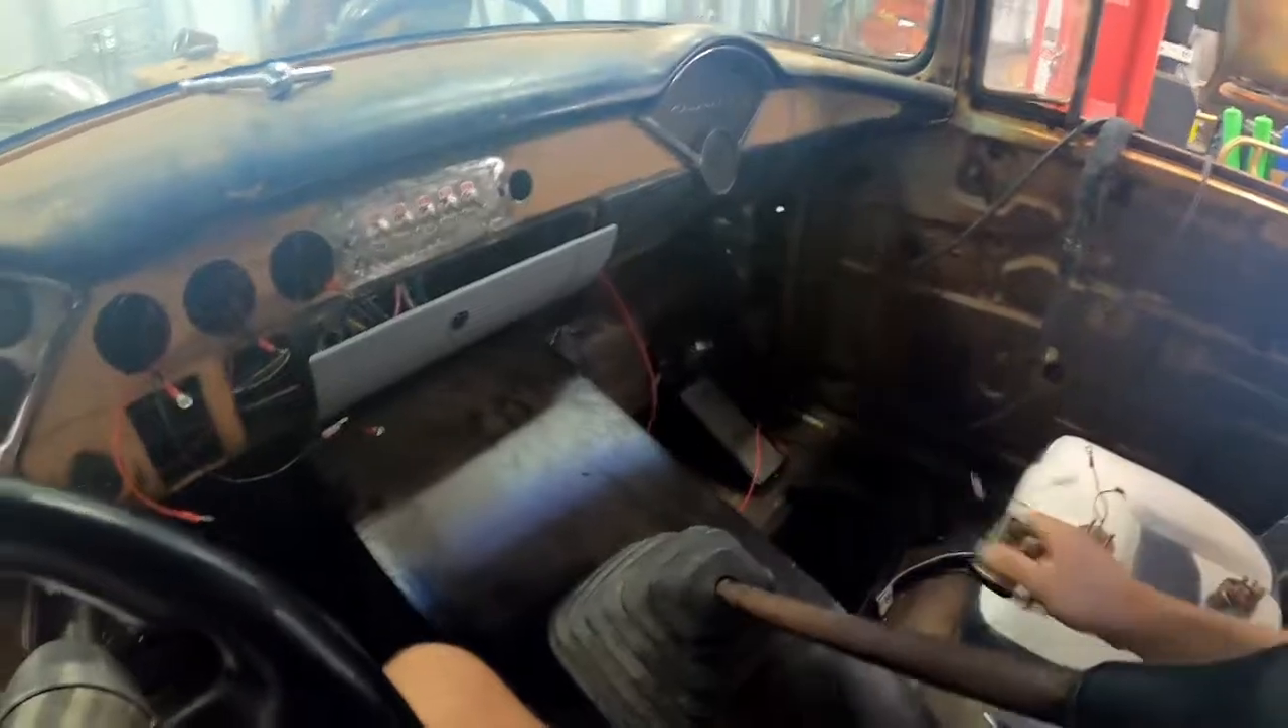I haven't installed these gauges yet.